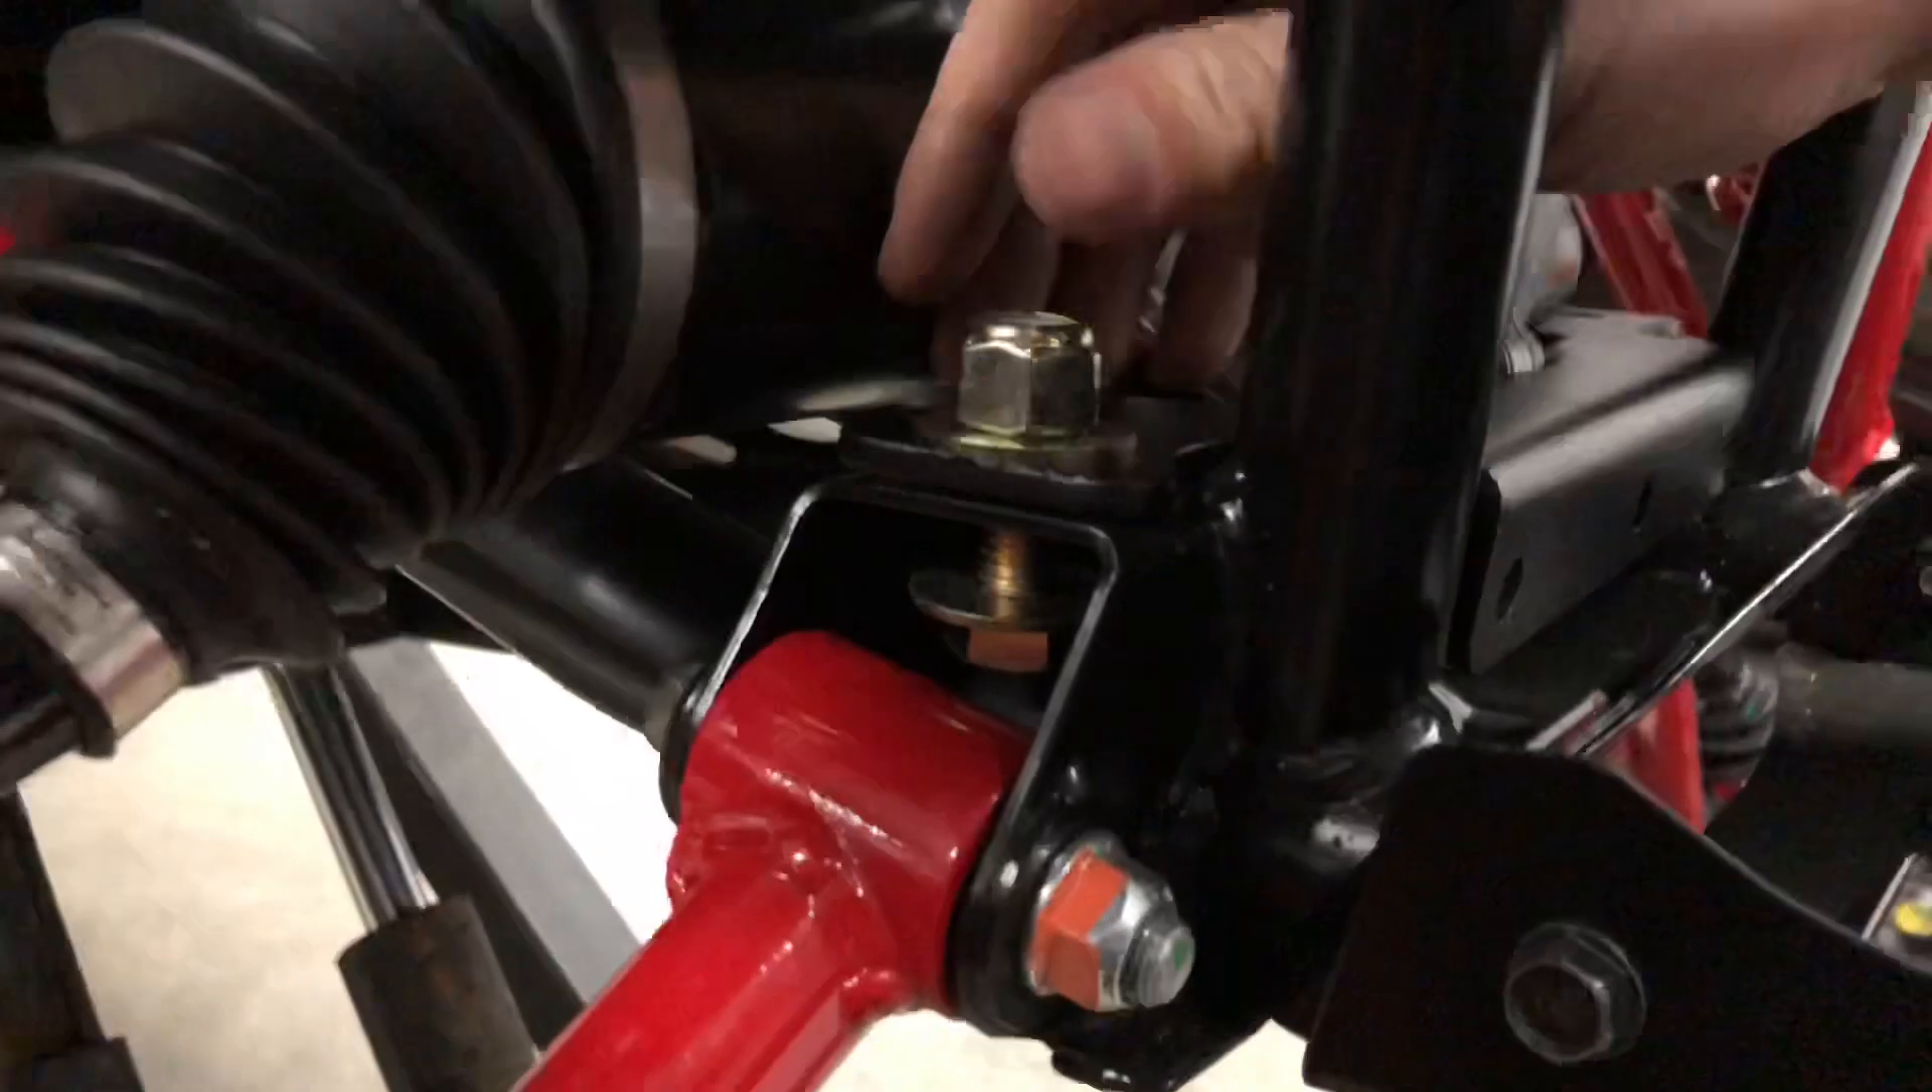Now one thing I want to show you is the lock nut is on top here. That's the way it says to do it in the instructions.